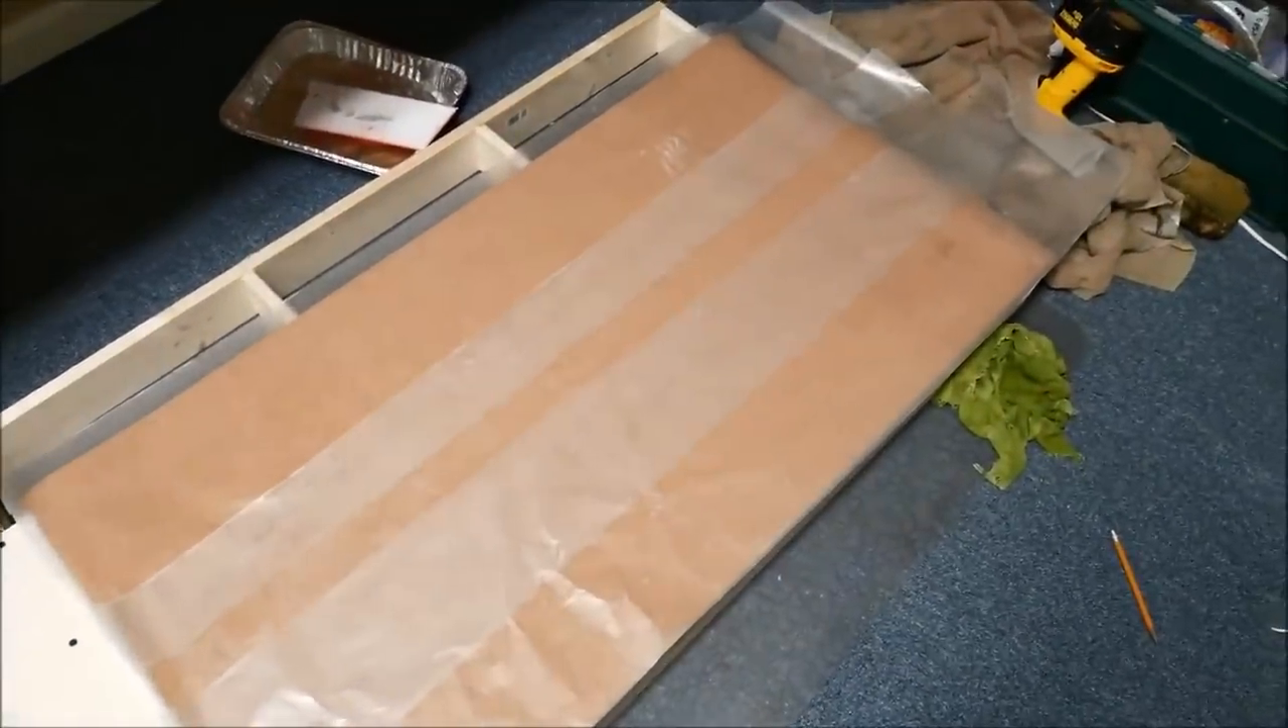We got the wax paper put in place.